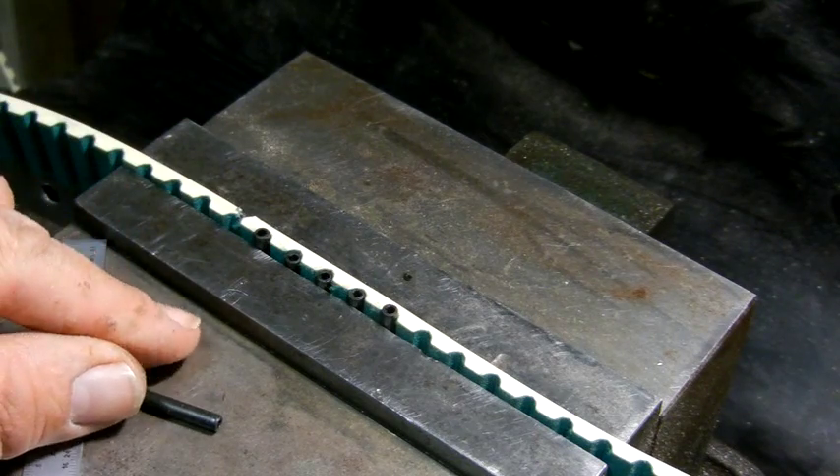What I've done here is I've used these roll pins to go in between the belt in the slot for the cog there and that's lining up the two sections of belt.